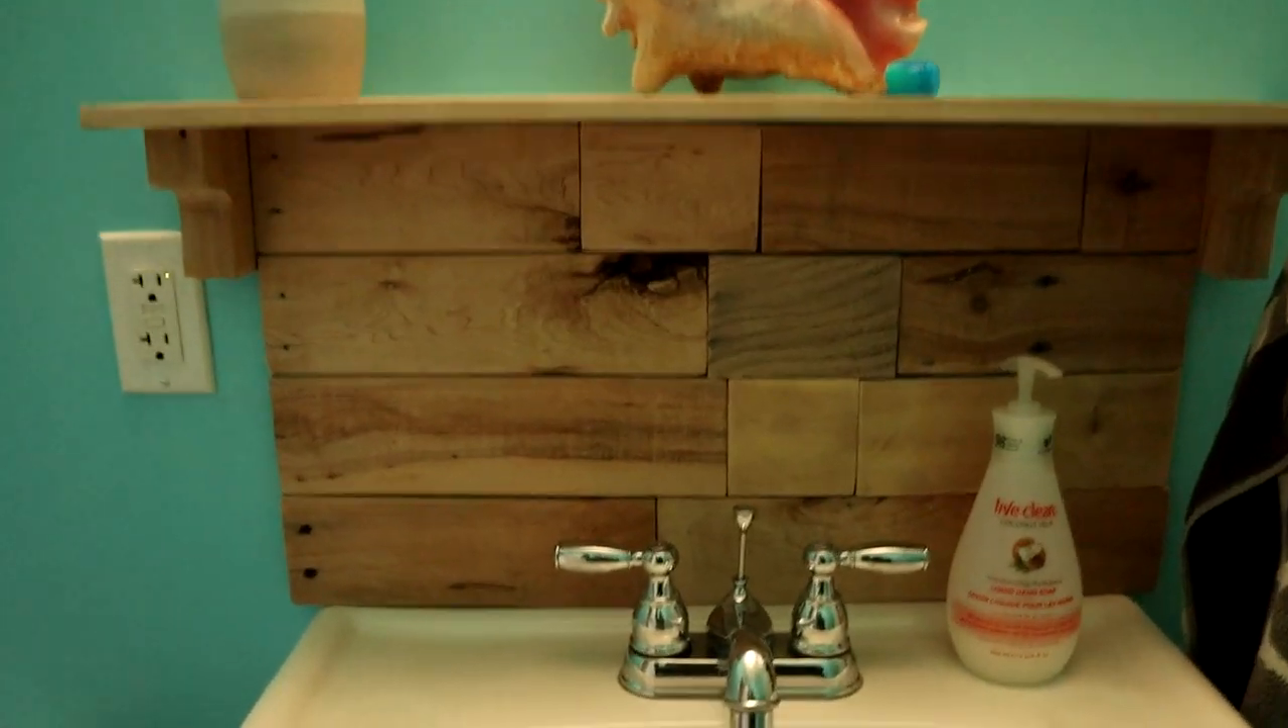I have put a new backing here a bit of a pallet splashback.